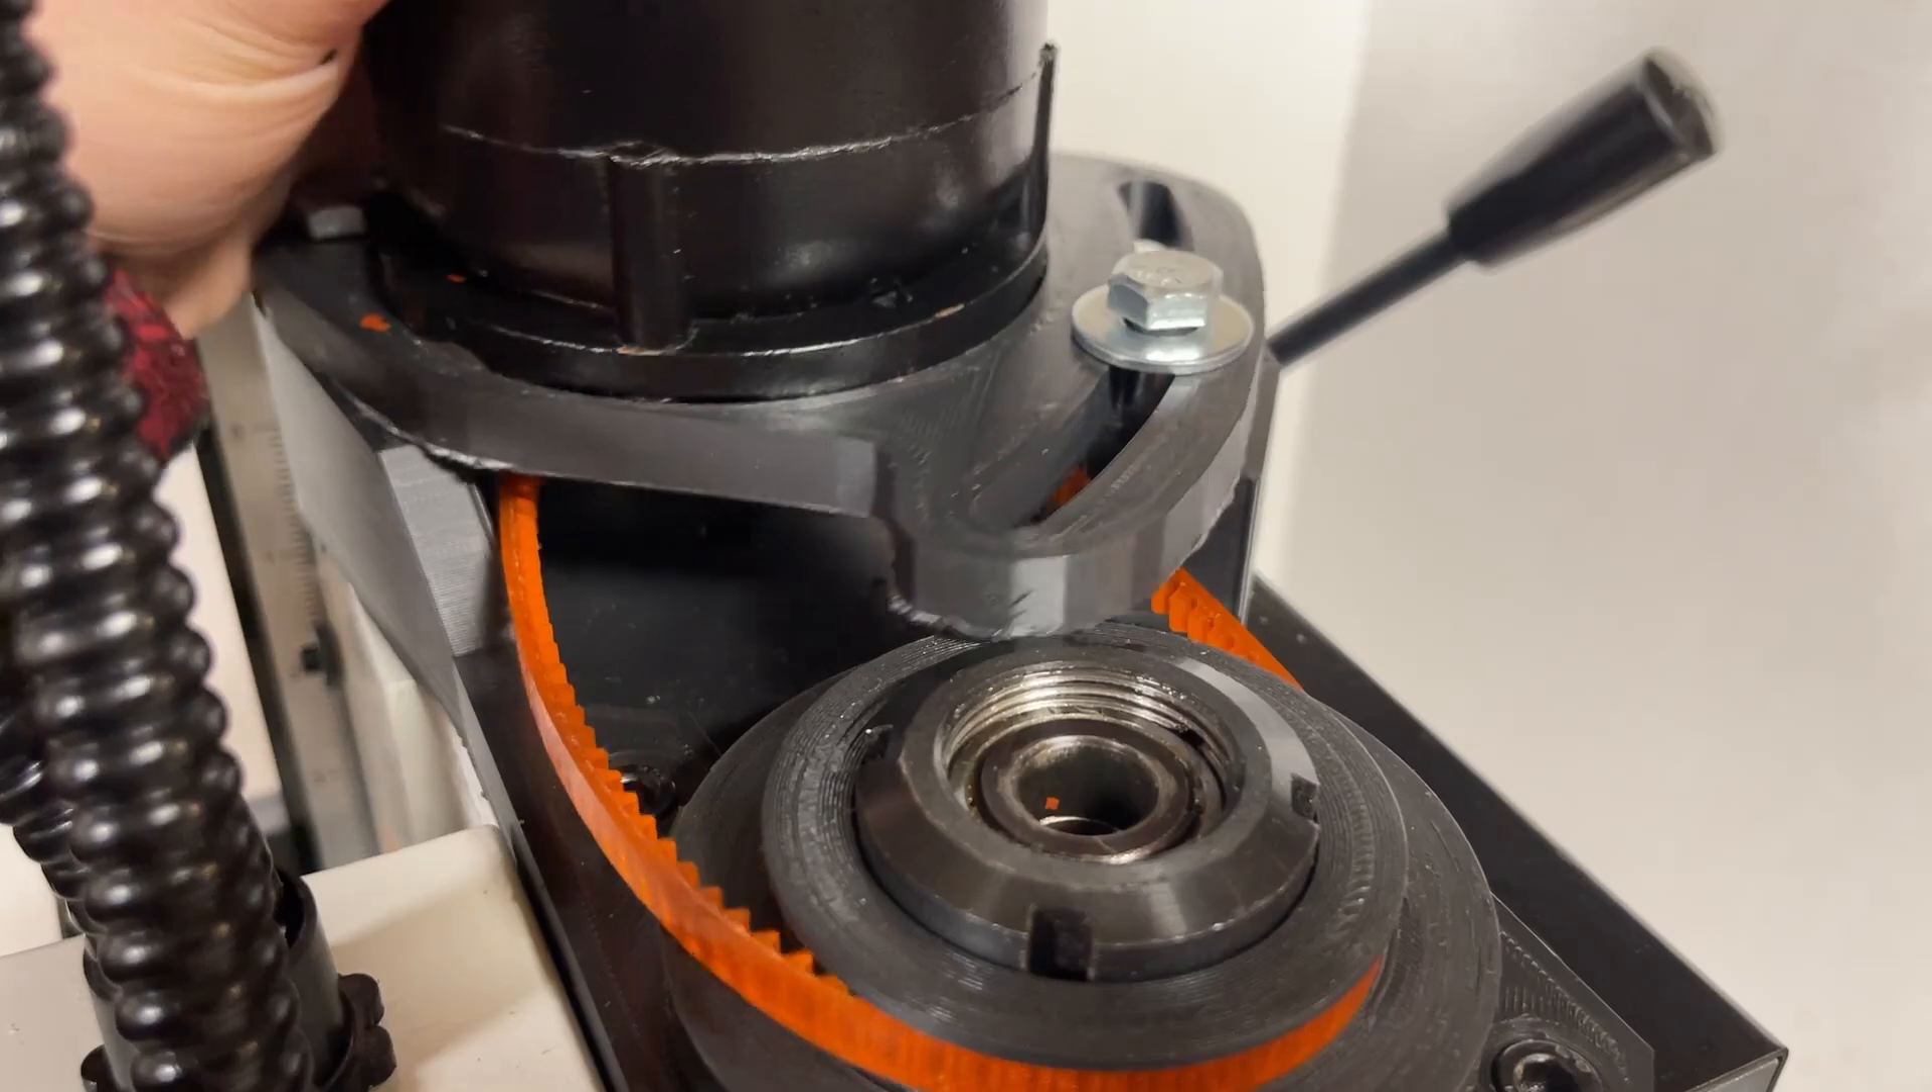The motor mount now interferes with the spindle nut, and that means we can't loosen off this belt enough to get it over the low speed pulley.